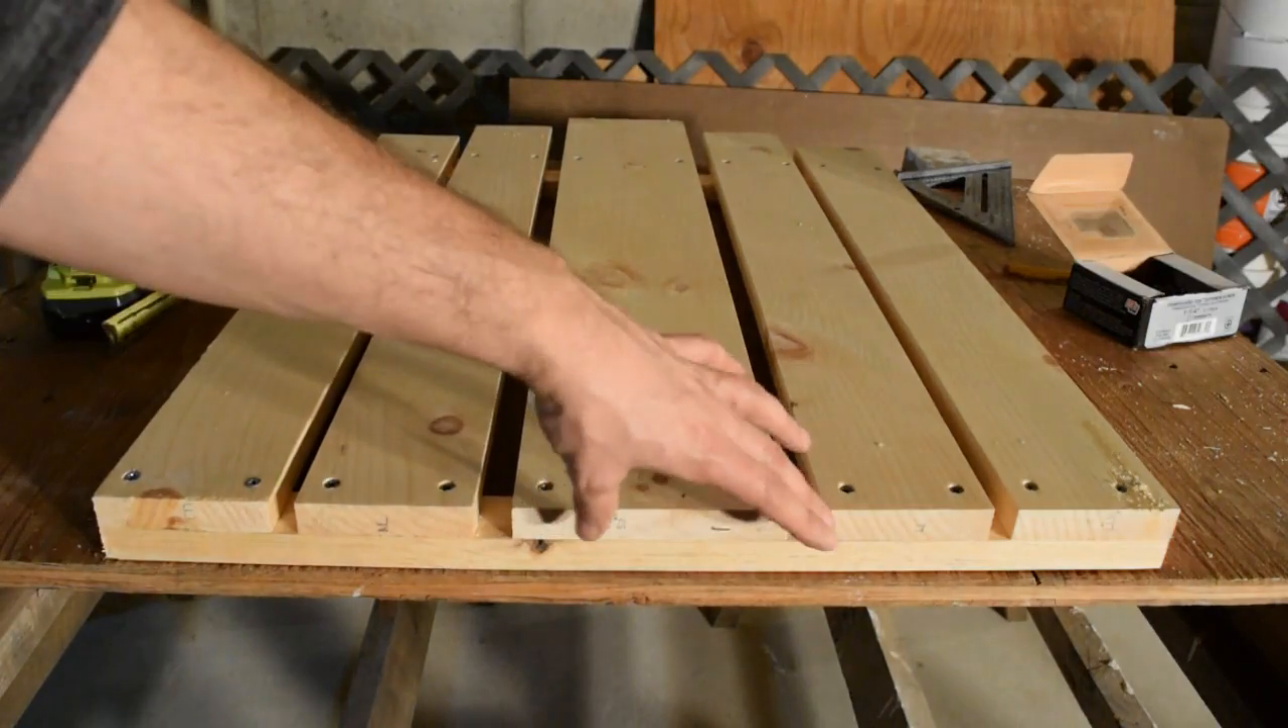As you can see, I've got the seat back all assembled here and ready to go.